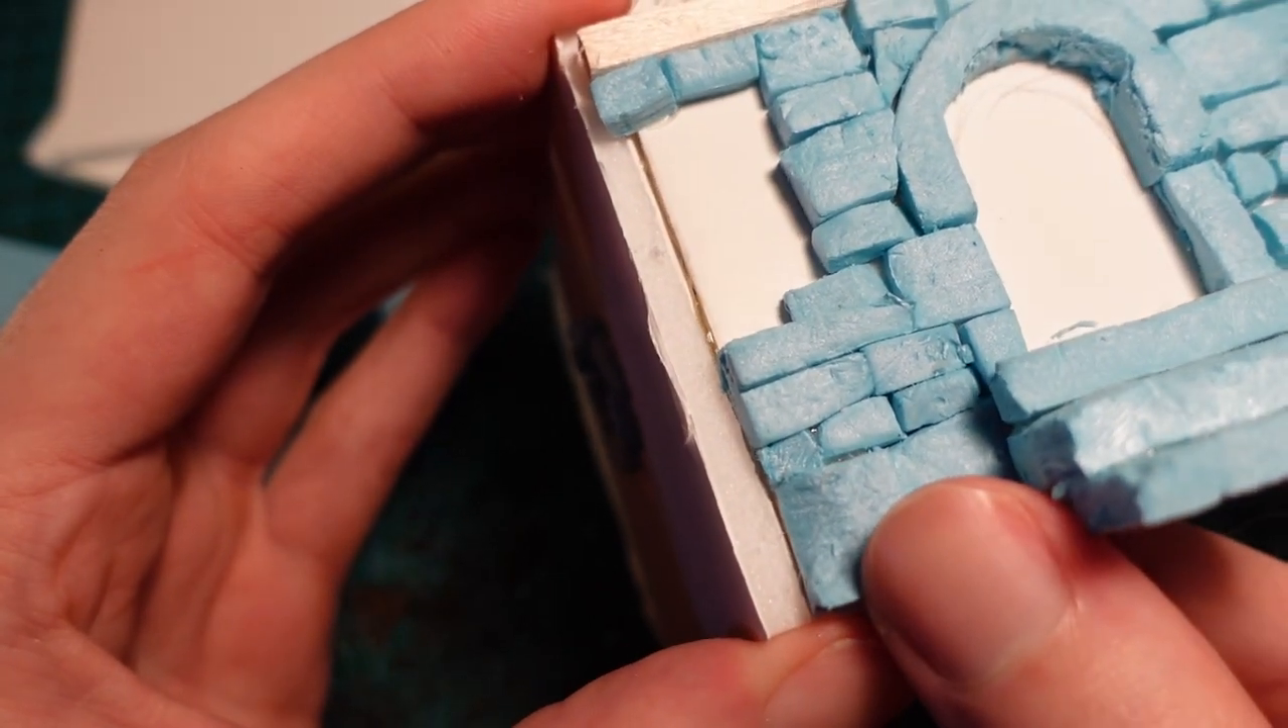I did the front panels, and then left the edges to be covered later, once the walls were attached.